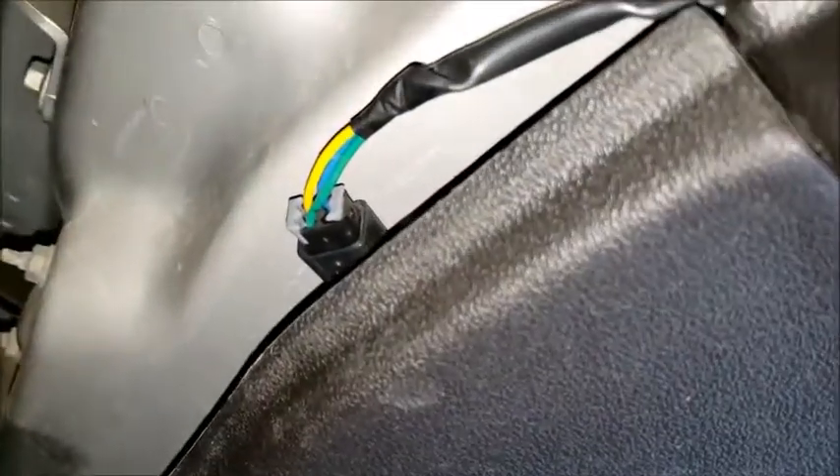And there is the connector. It's not quite clear of the door panel.